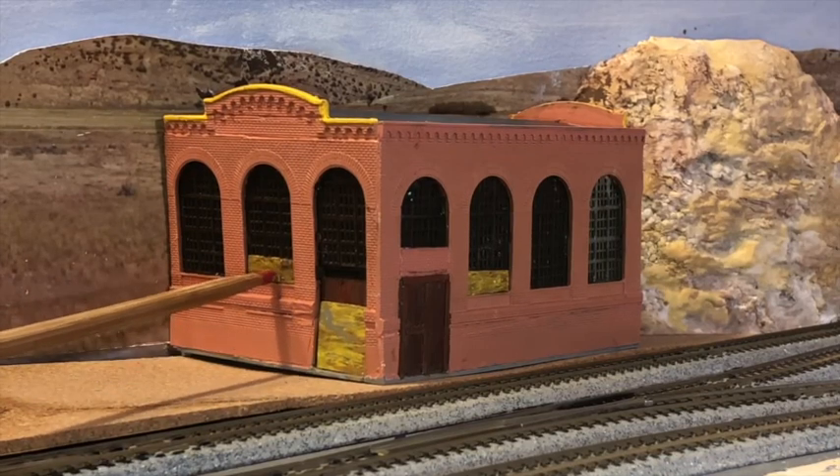I have boarded up some of the doors and windows, like on the prototype, using styrene, painted to look like old, weathered plywood.